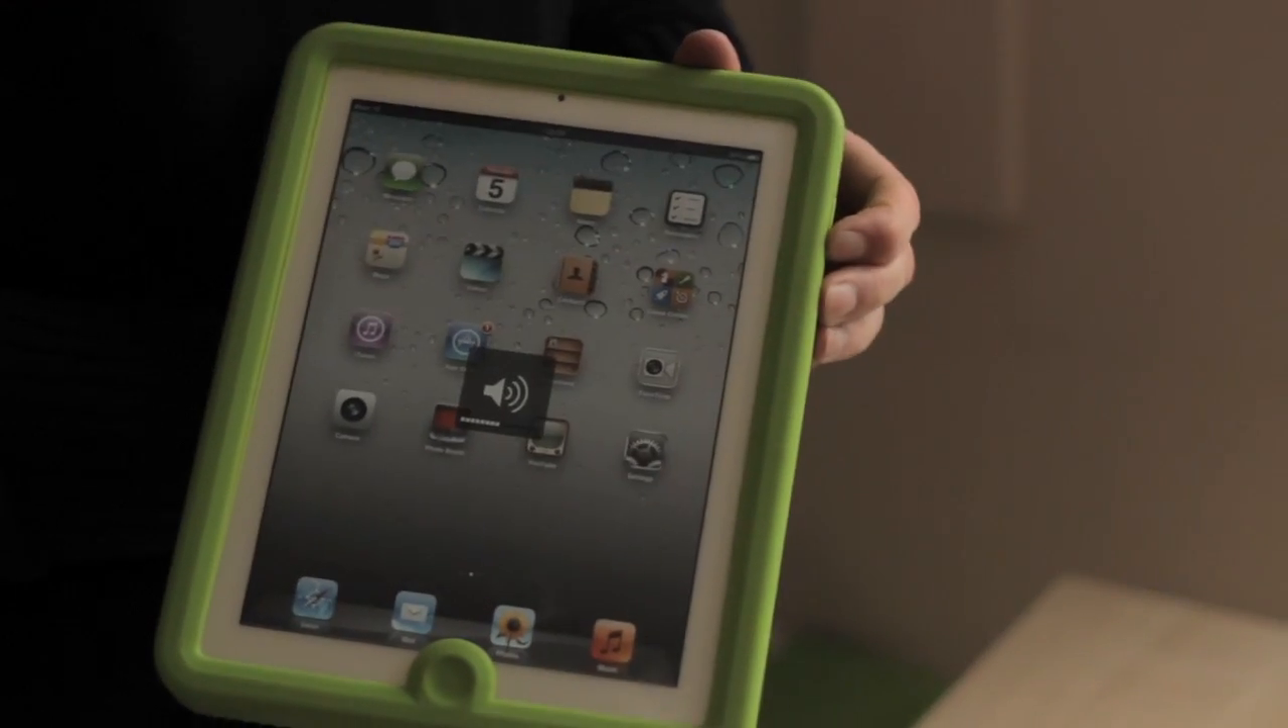Your iPad case is now fitted and ready for use.